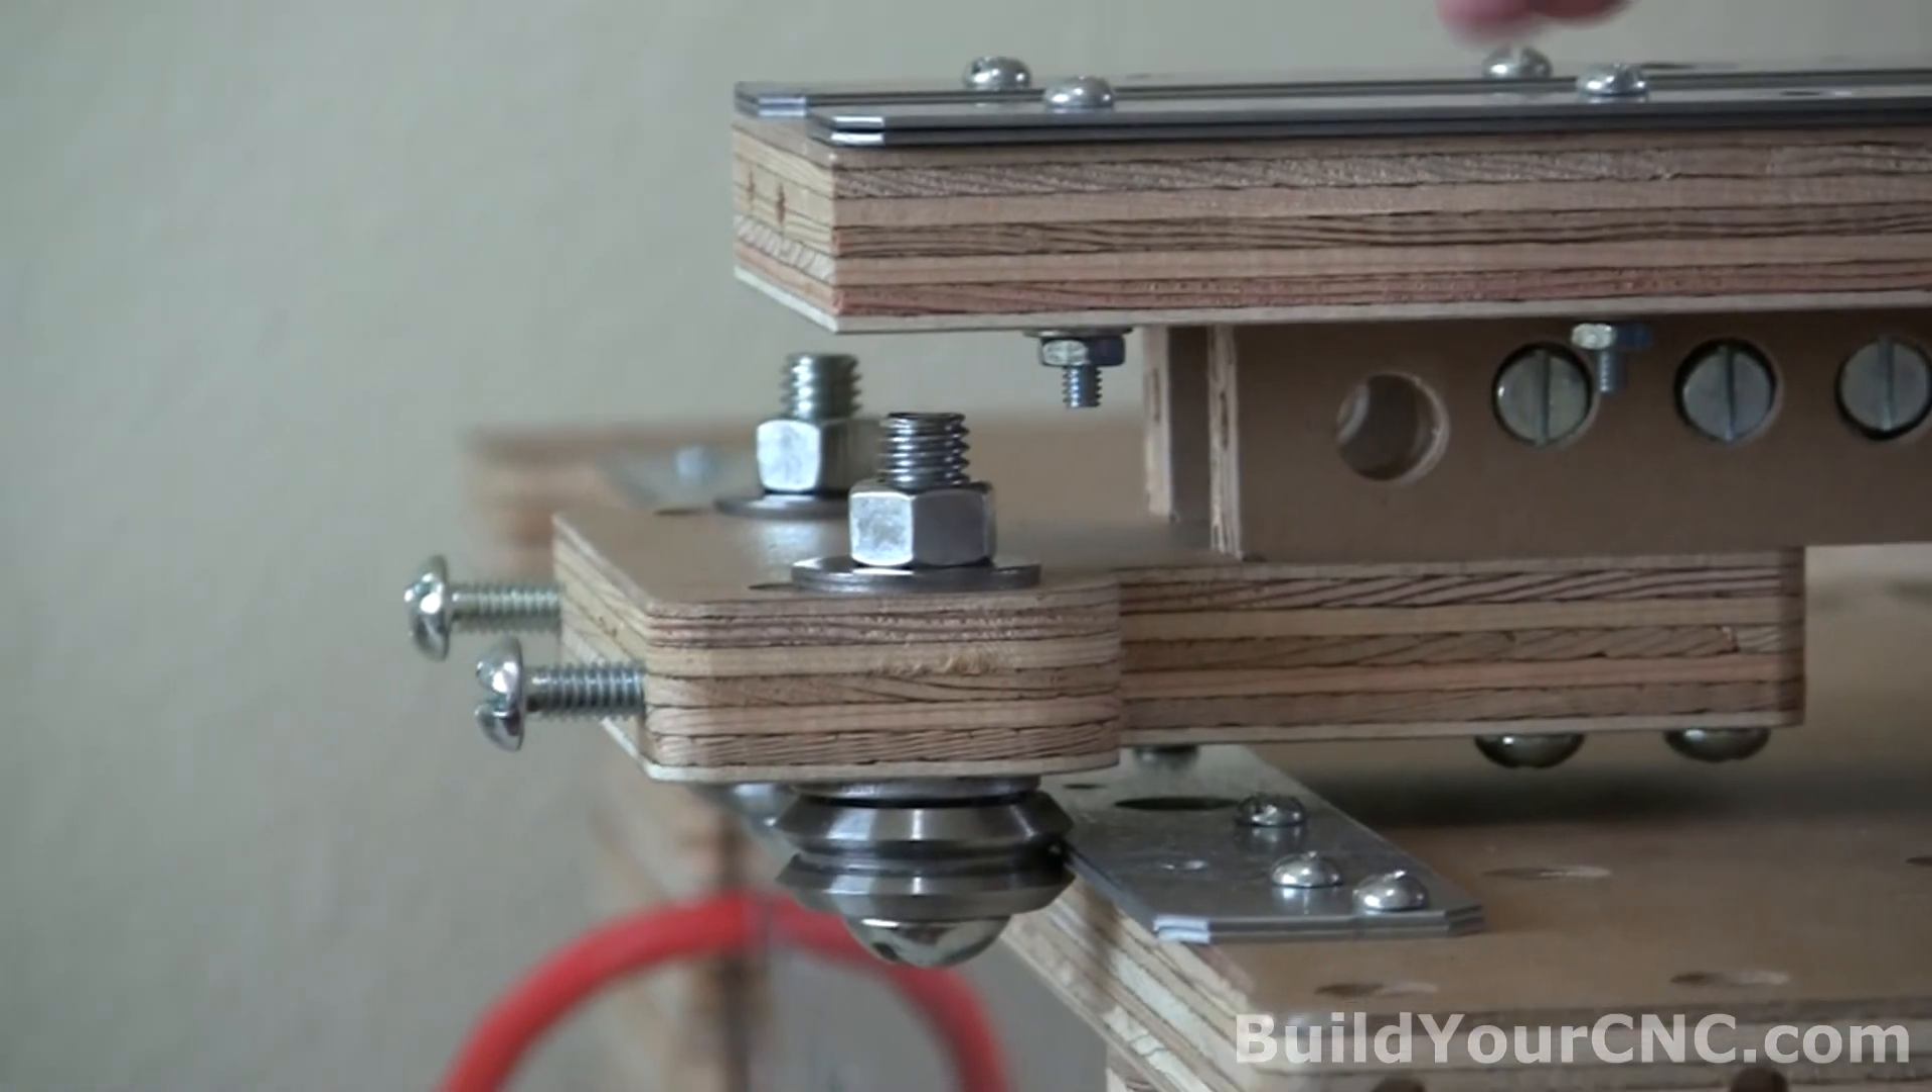Now we're done with putting in the assemblies of the screws, nuts, washers, and spacers.